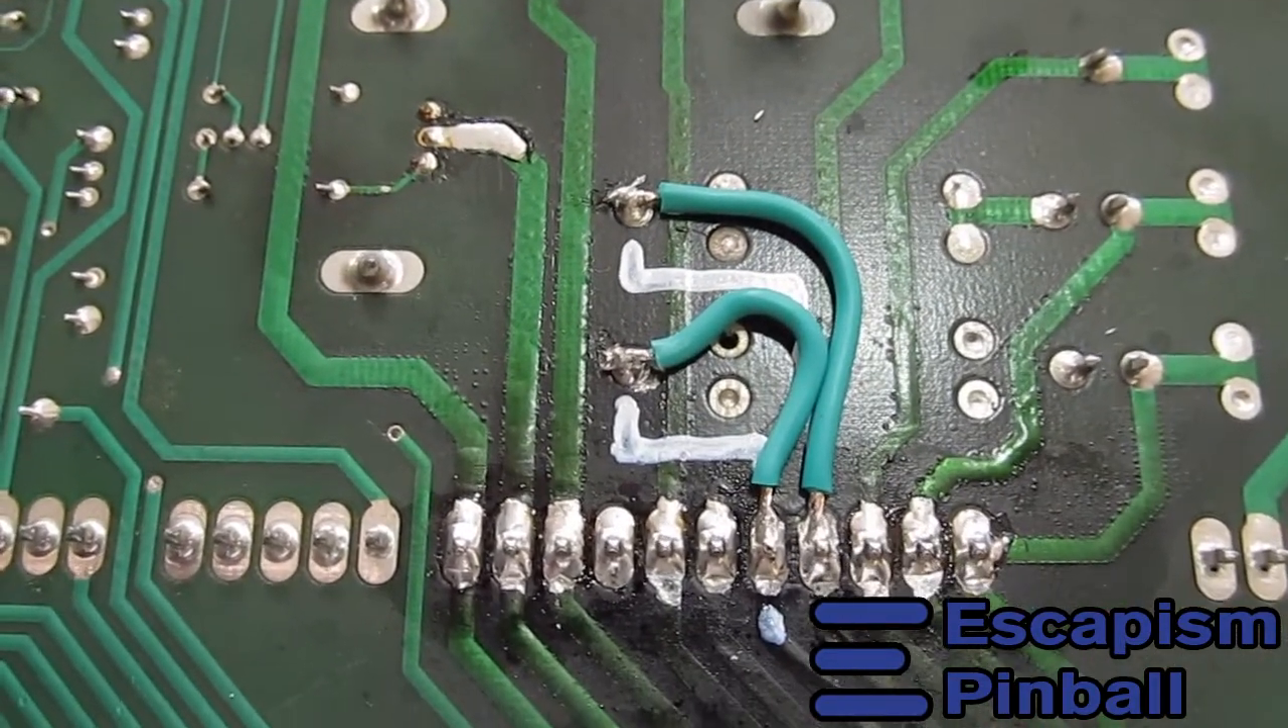Connectors have been soldered in and those stitches or the bridges have been connected.